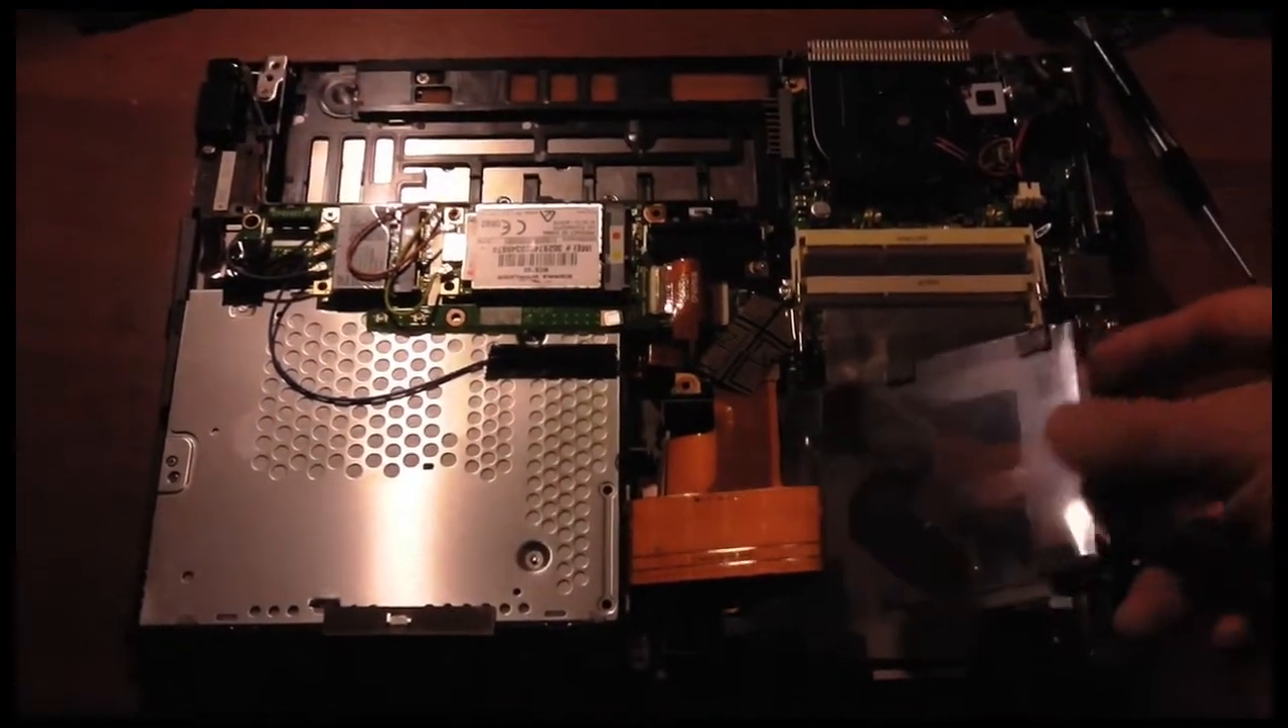And now with the back cover removed the system internal parts are exposed.